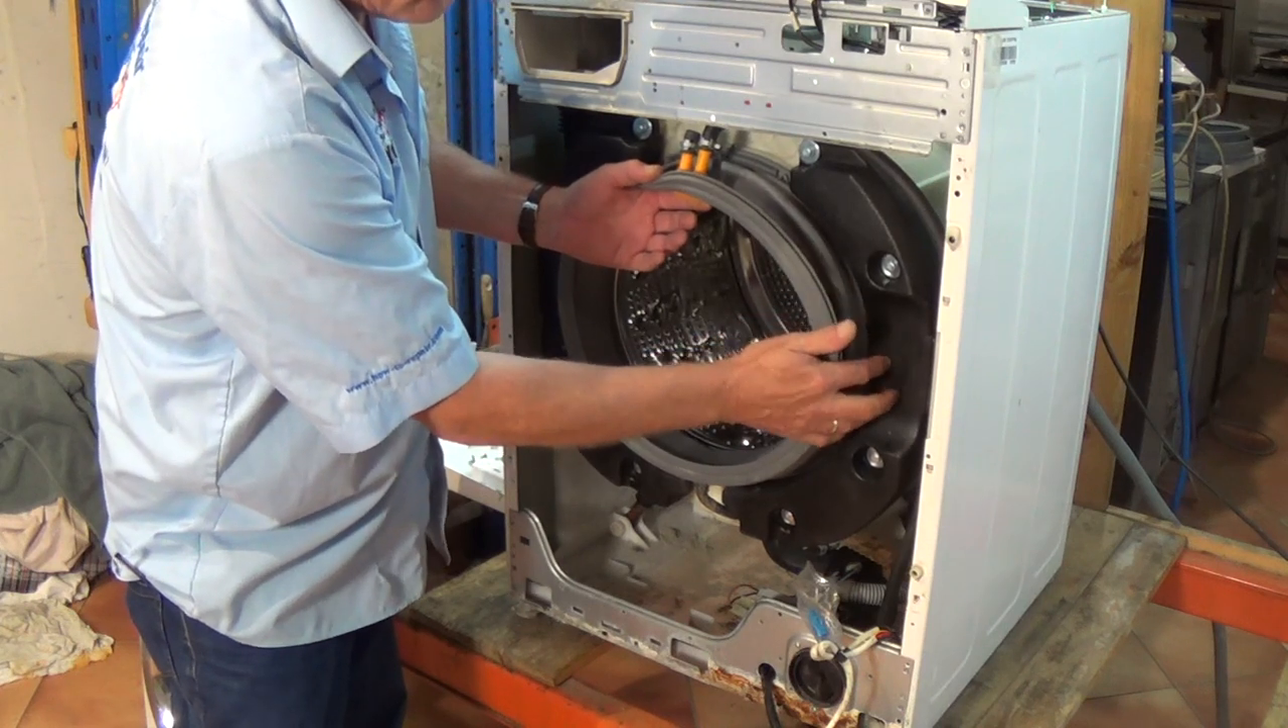So now we've got the front panel off we can replace the door seal.